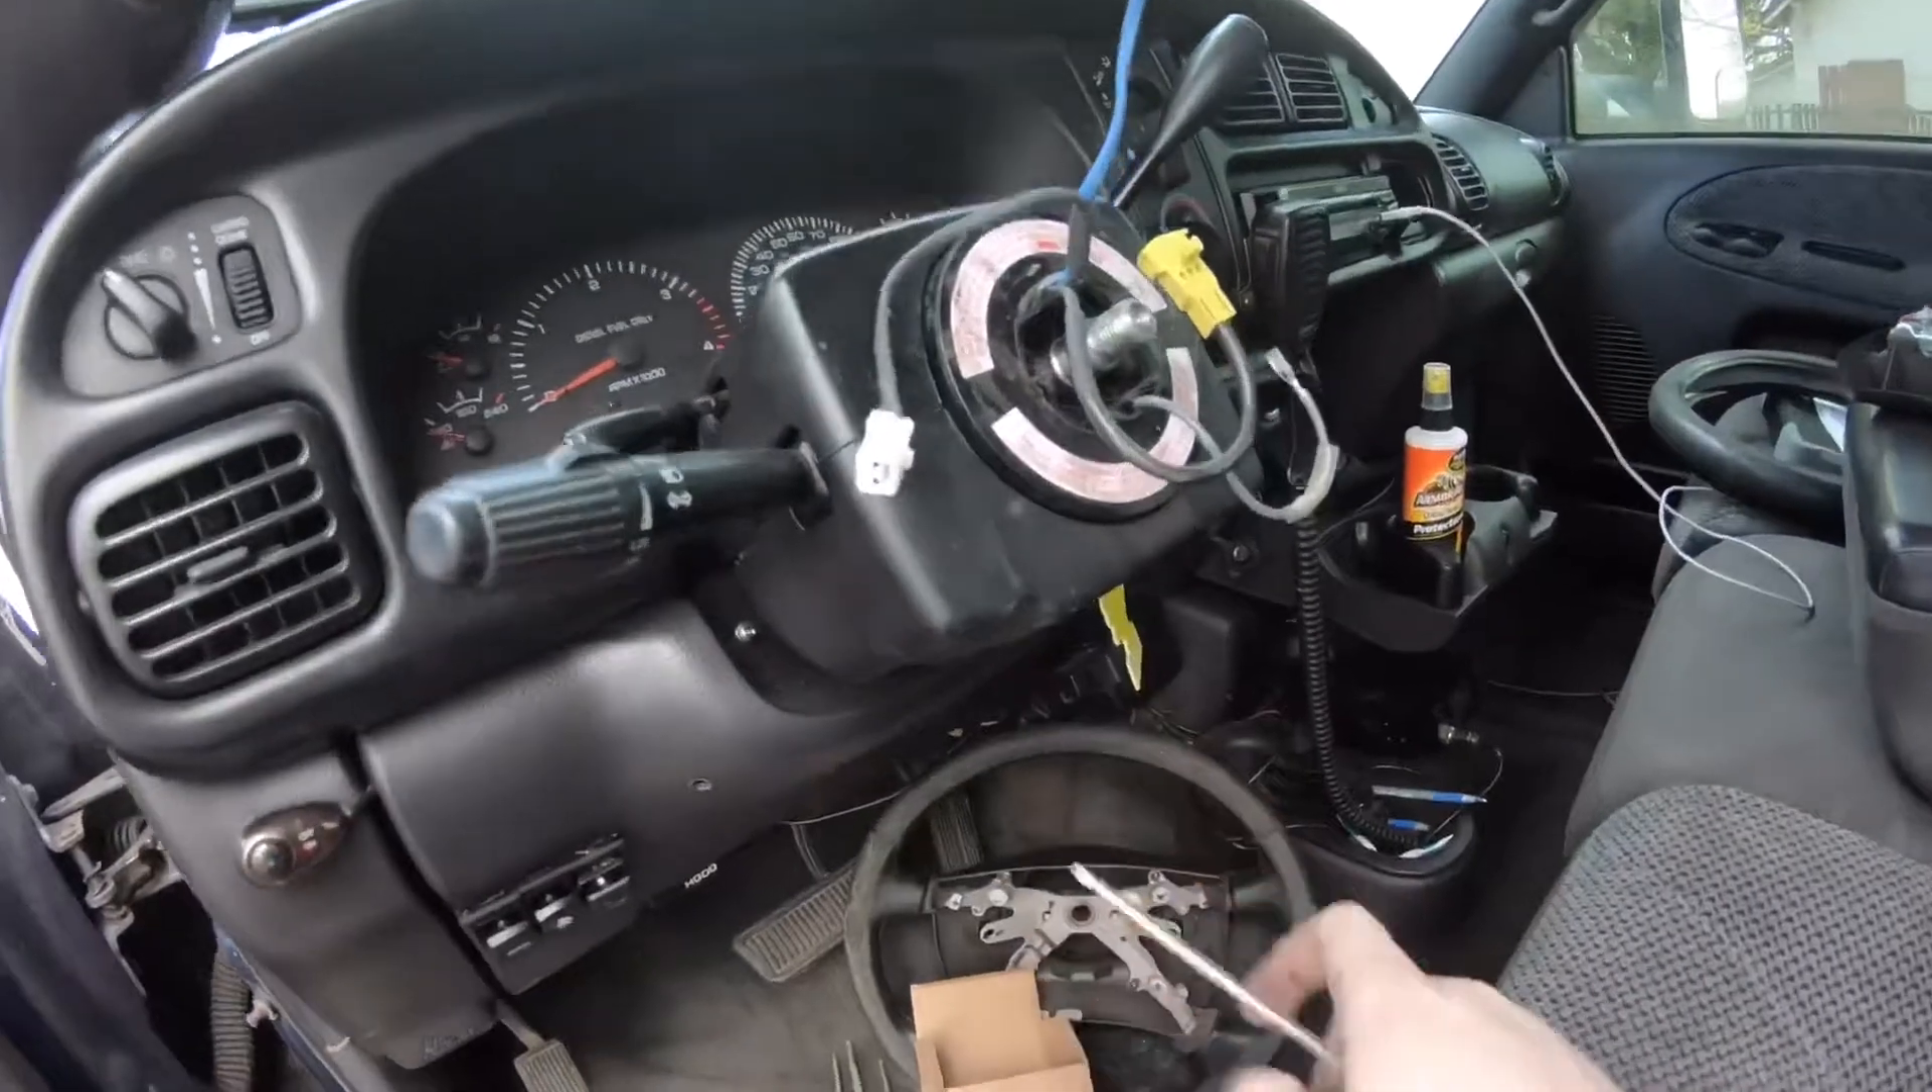All right so I got the steering wheel off.